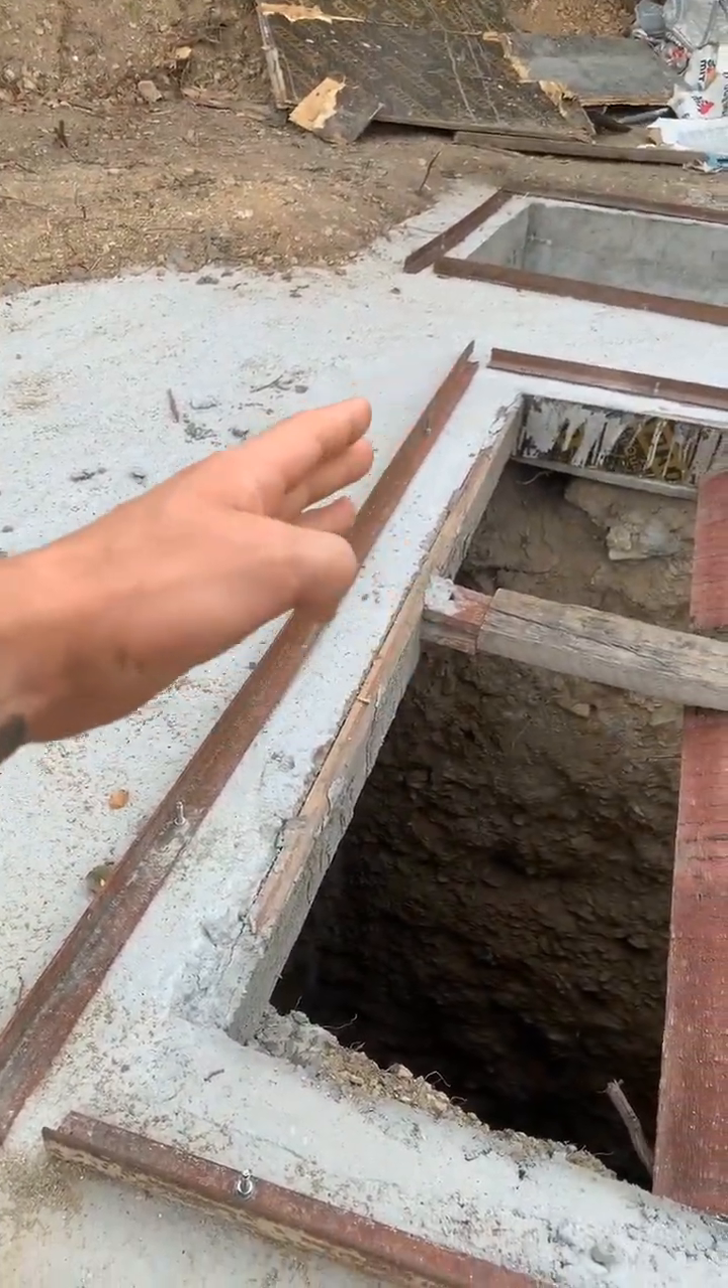I've created this frame around the side which i have bolted as you can see into um the concrete.